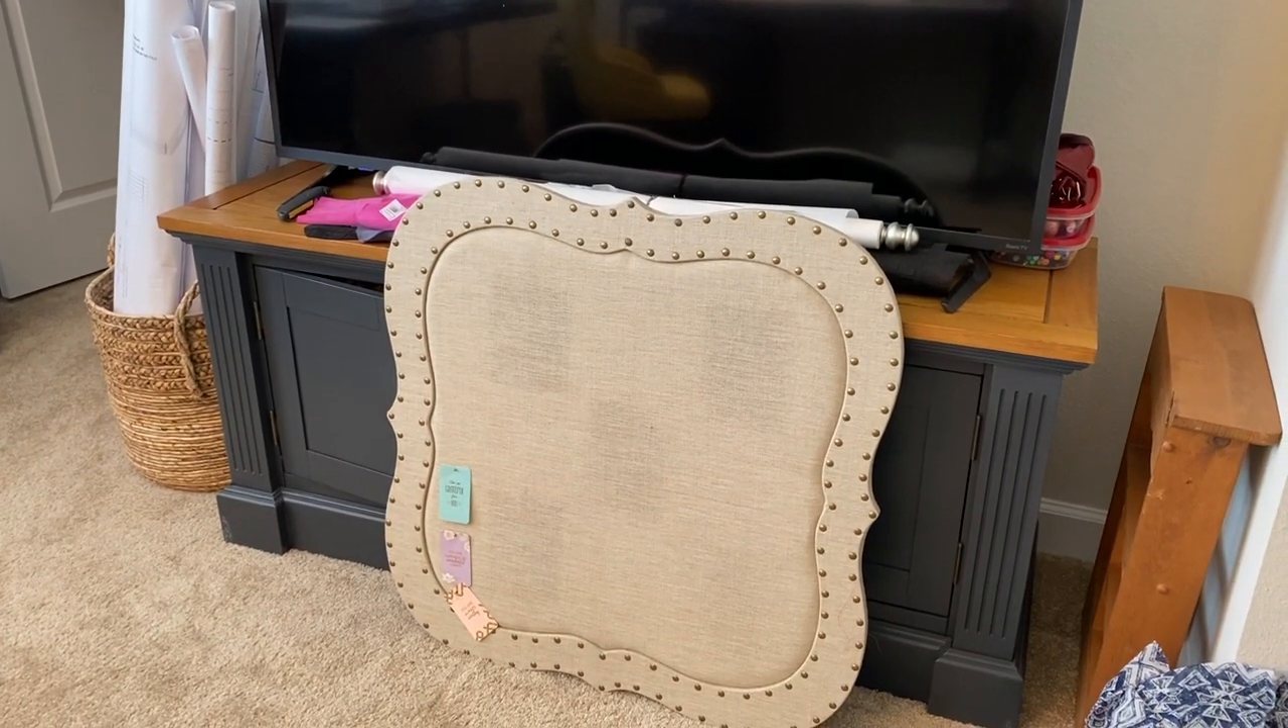I have two things that I still need to hang up on the wall. This being one of them. It's my bulletin board.